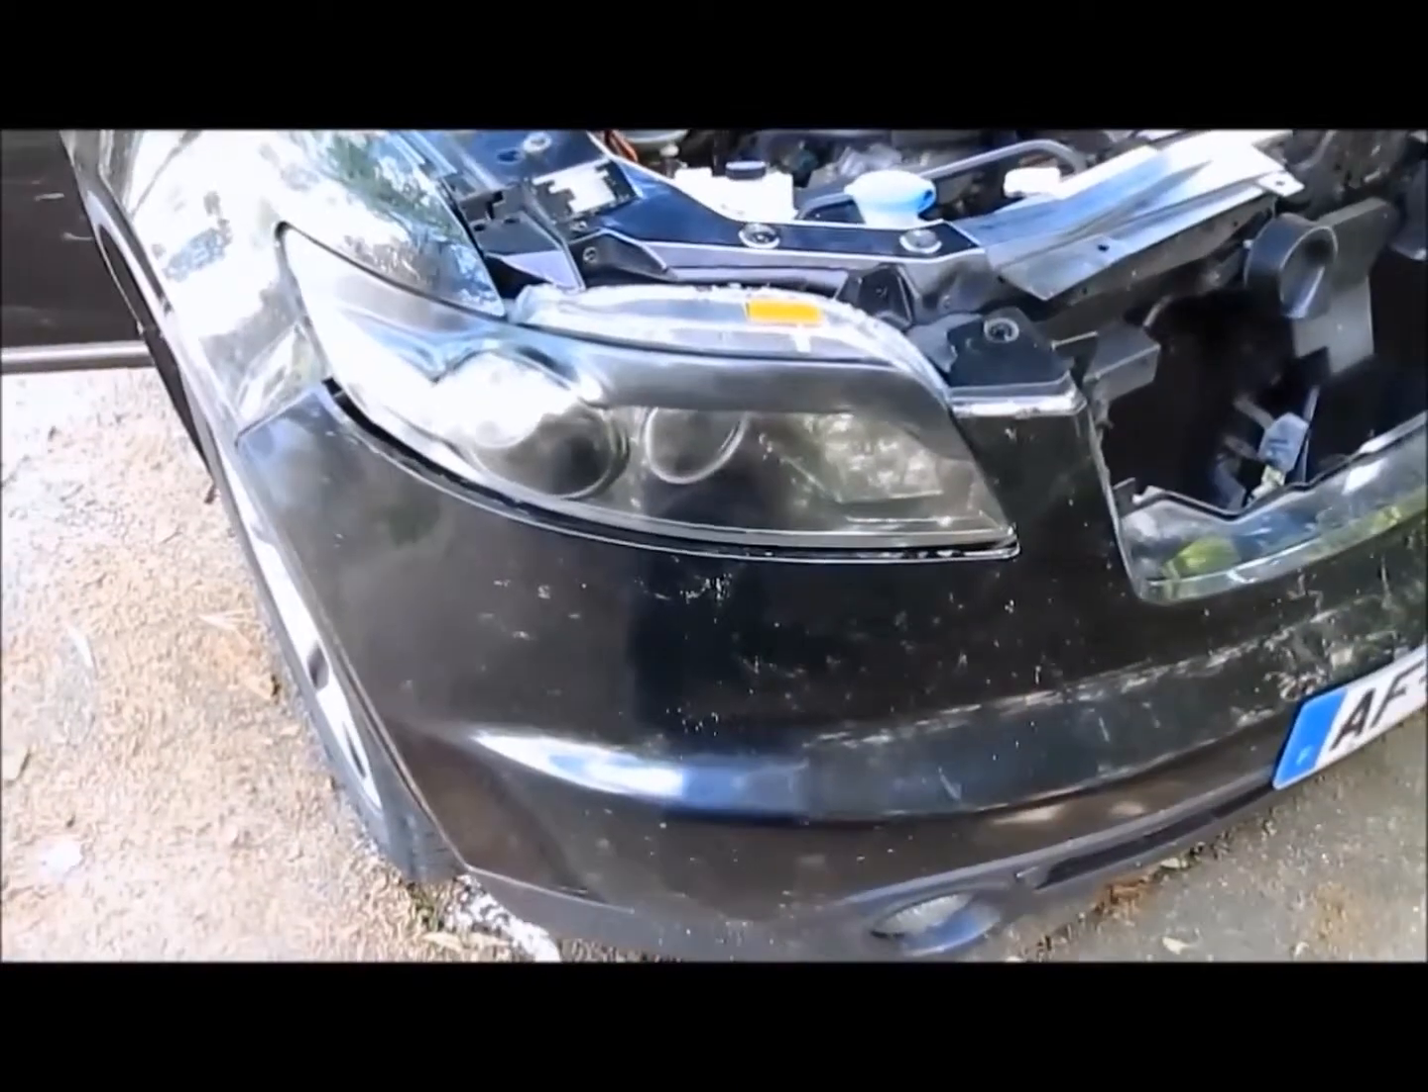Donc voilà, le phare est dans sa position.